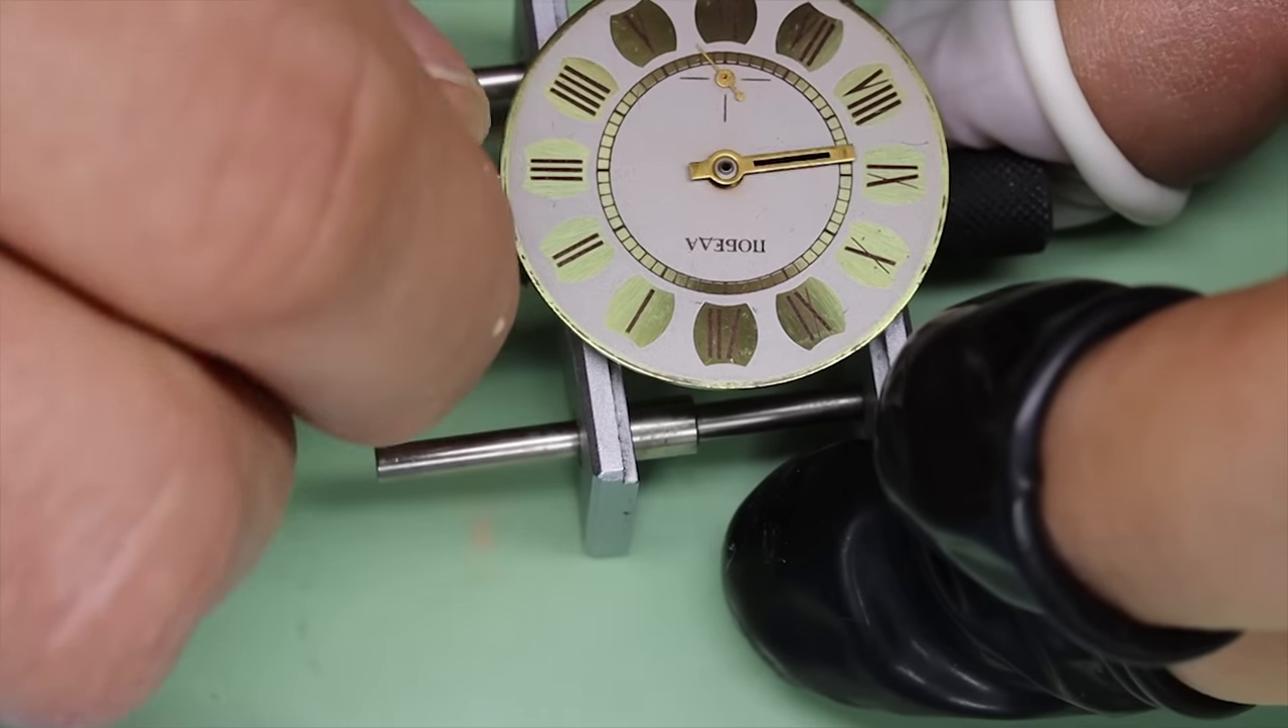So we've got the hour hand on just checking that it doesn't rub on the dial or on the seconds hand and then we can put the minute hand on.